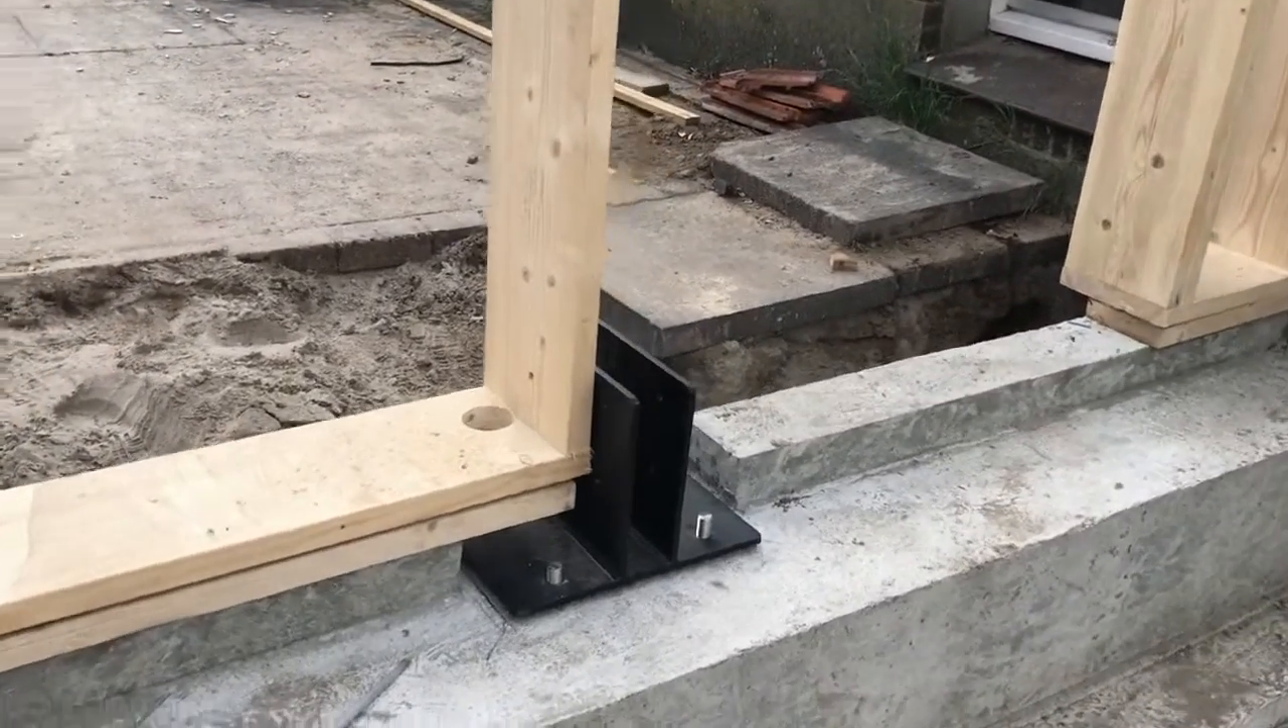Vincent heeft hier de platen alvast gemonteerd waar de balken op komen te staan waar de keukendak zo meteen op rust.